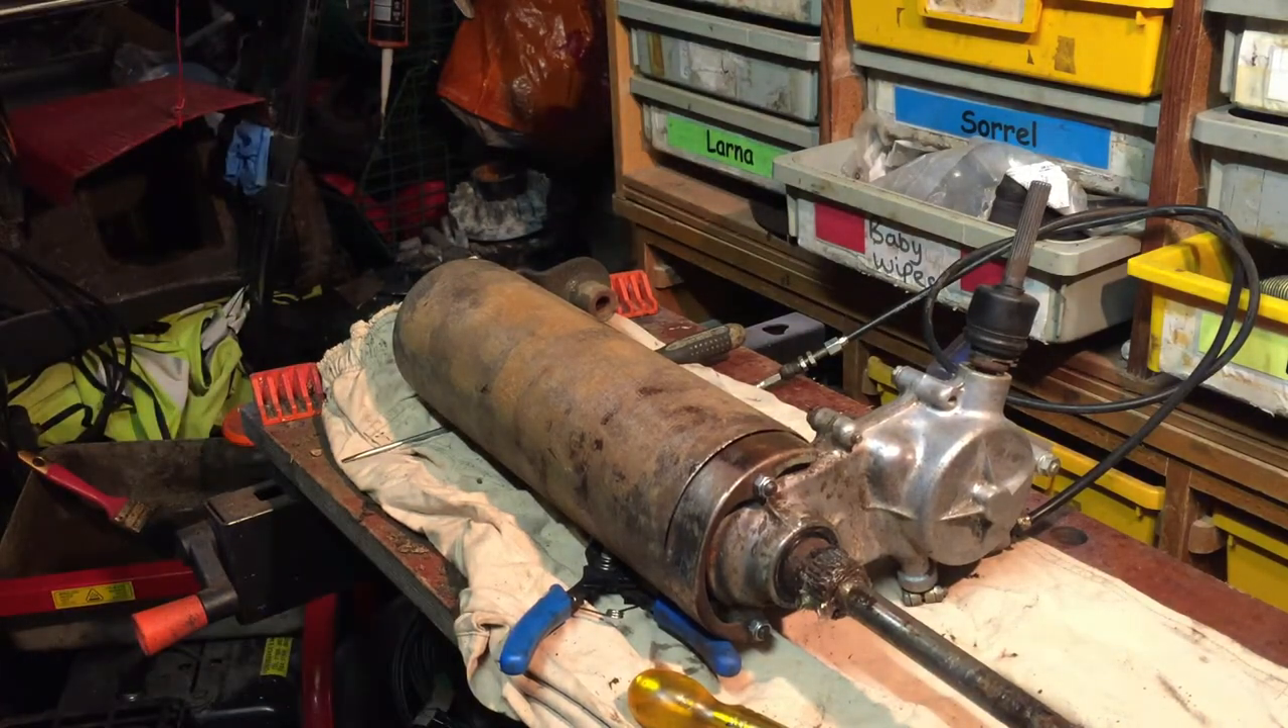We have got the gearbox back on.